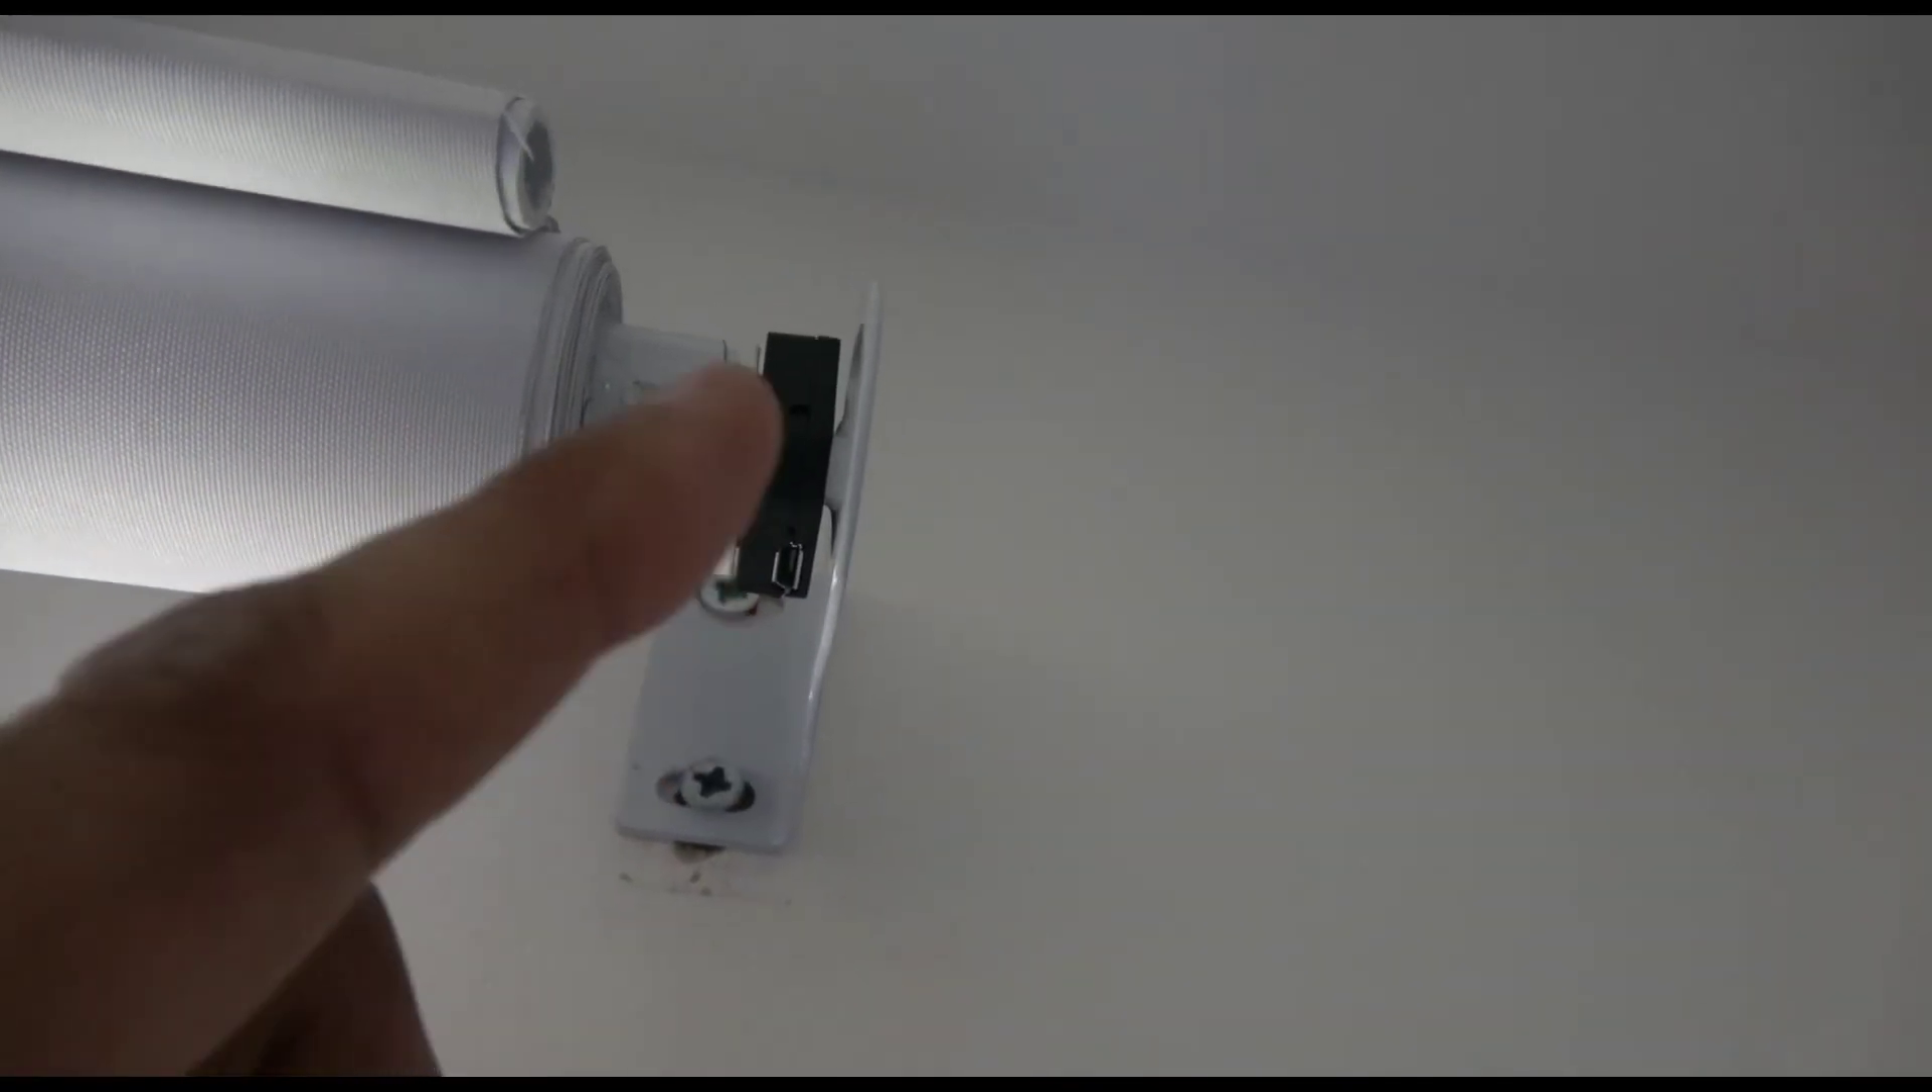I've installed the blind, and nice and clean, as you can see.